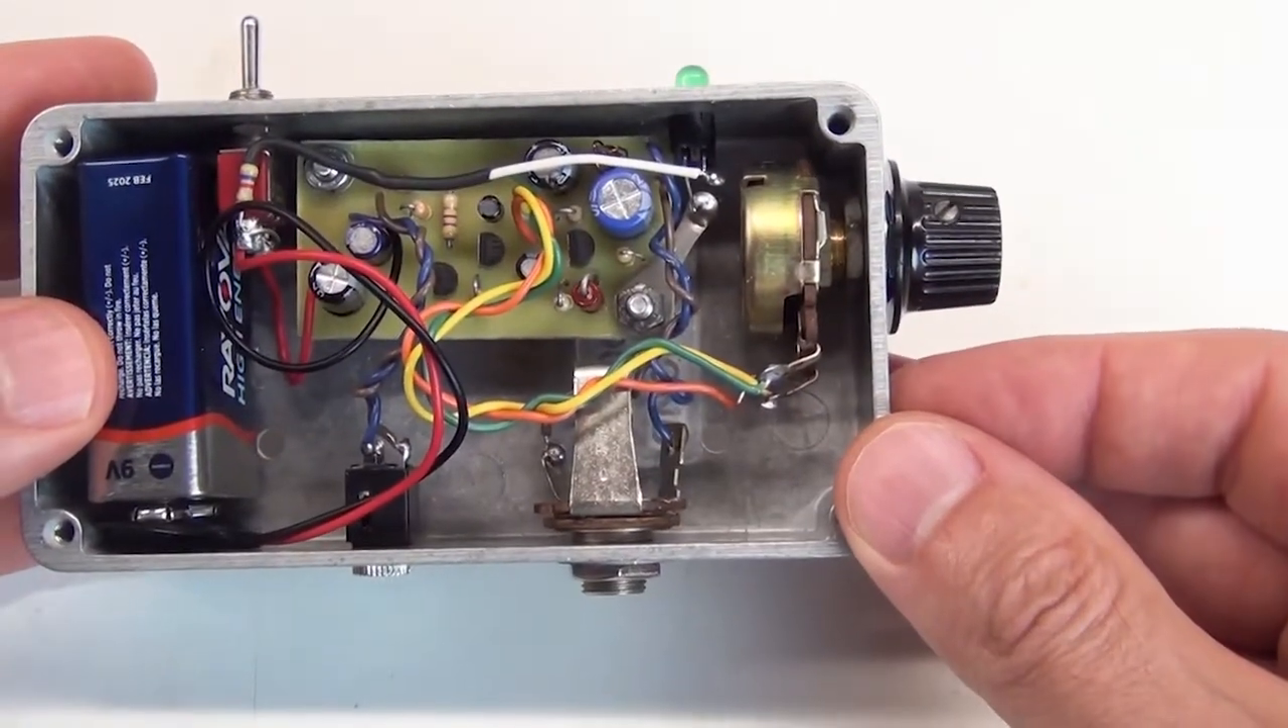I finished the assembly of the microphone preamp and everything just barely fit in the Hammond box. It's a little tight, but it turned out okay.